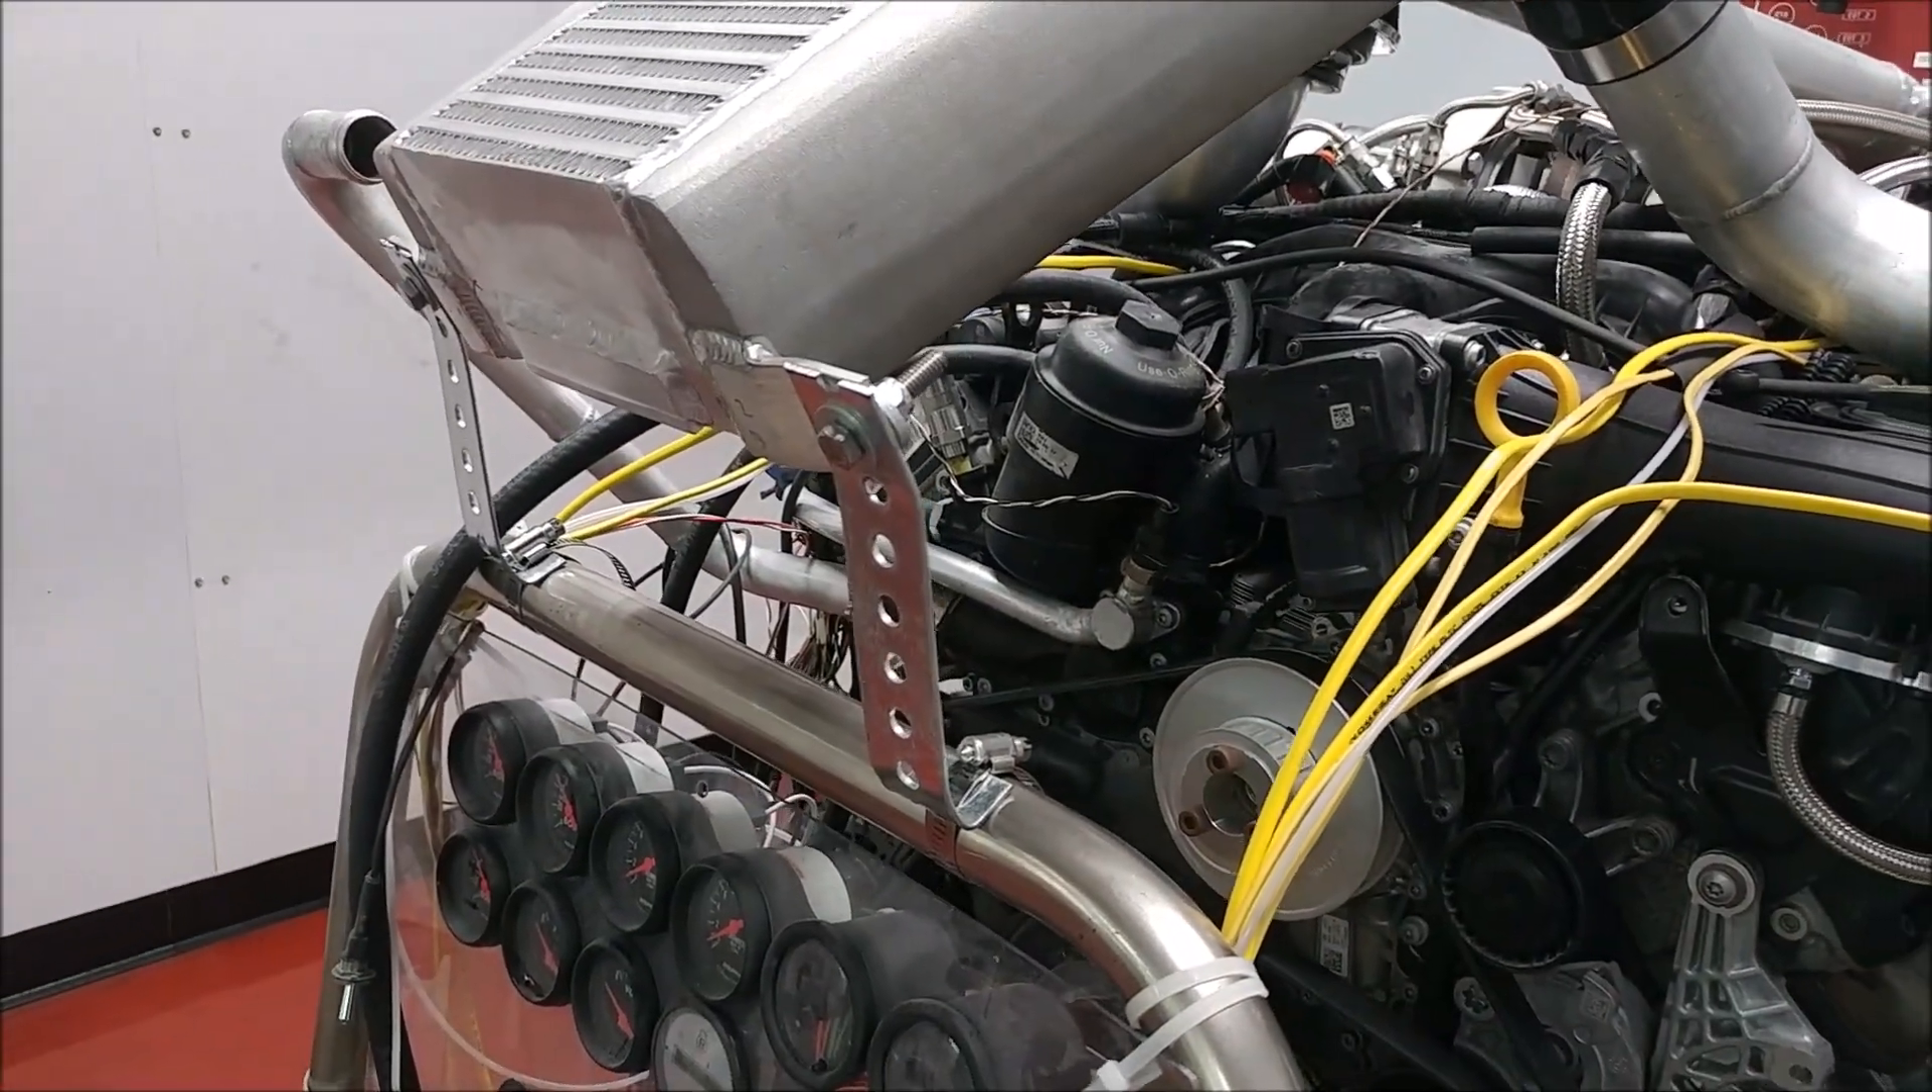I've created some temporary brackets there to hold the intercooler in place.